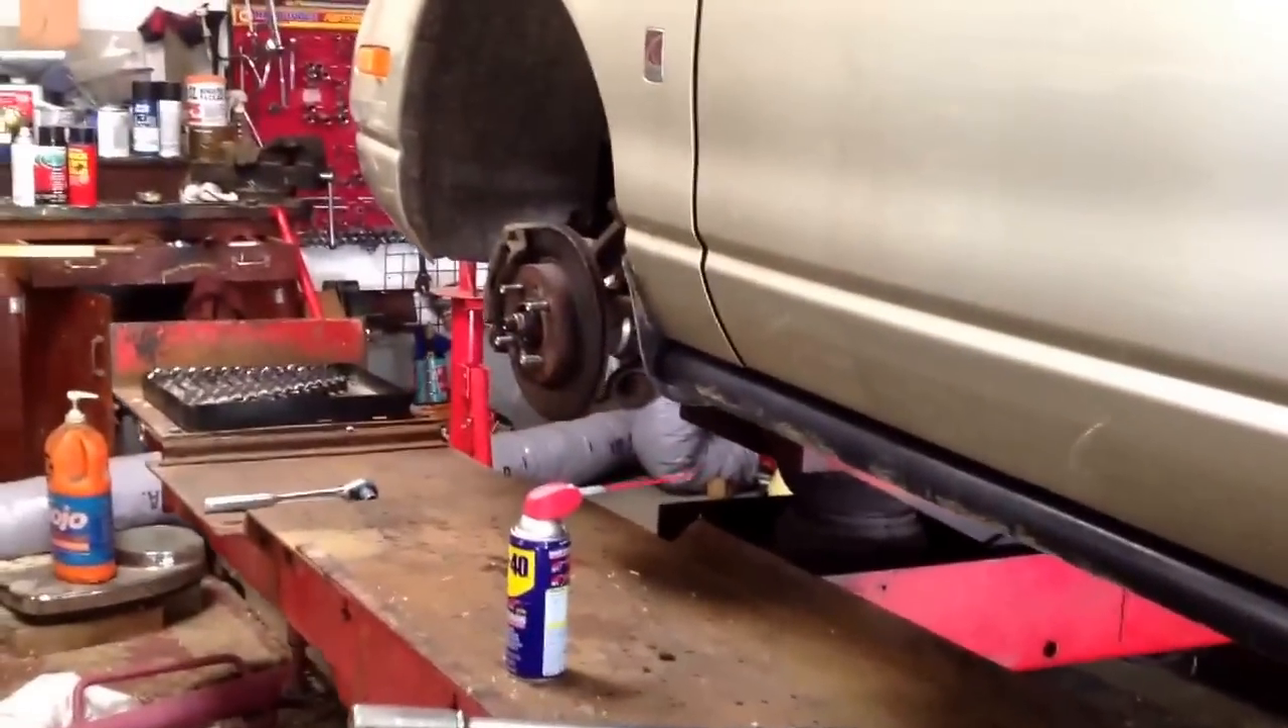So as you can see I already got the car up on the lift and just to save a little video time I already have the tire off.